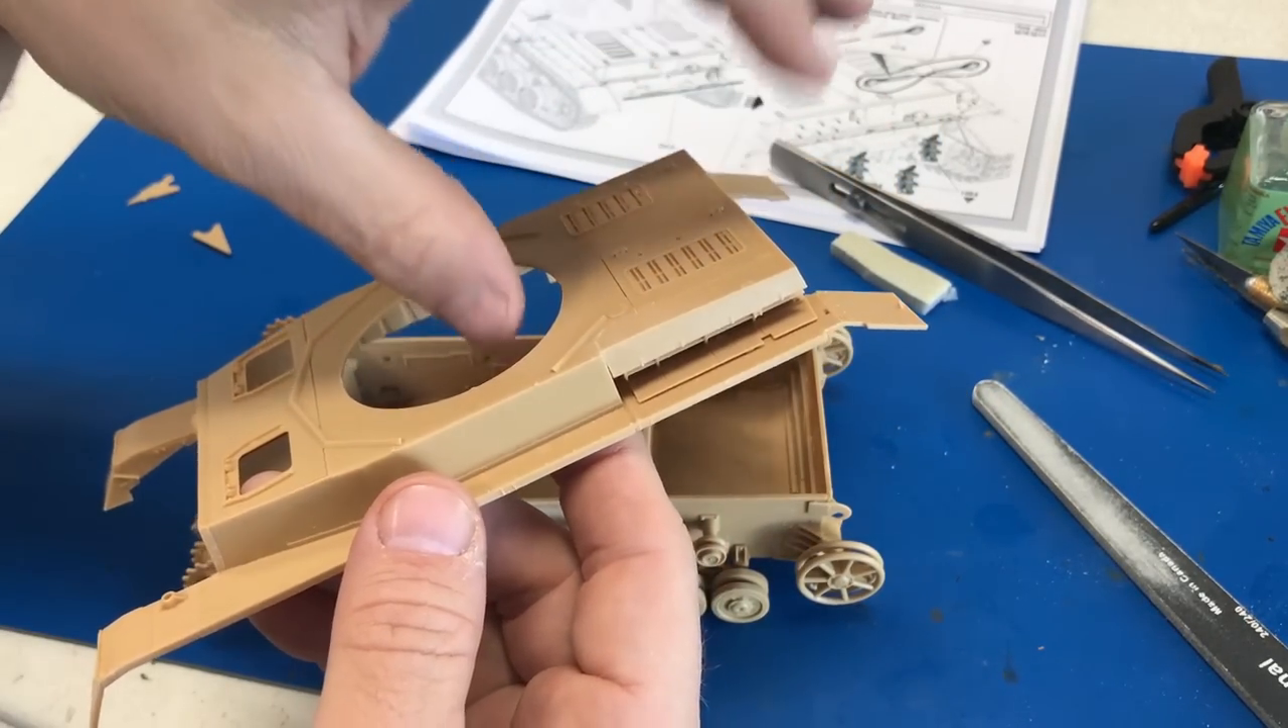So we have the upper part of the hull put together here. And there are actually quite a few pieces that make up the different portions of it here. And it fits real well.